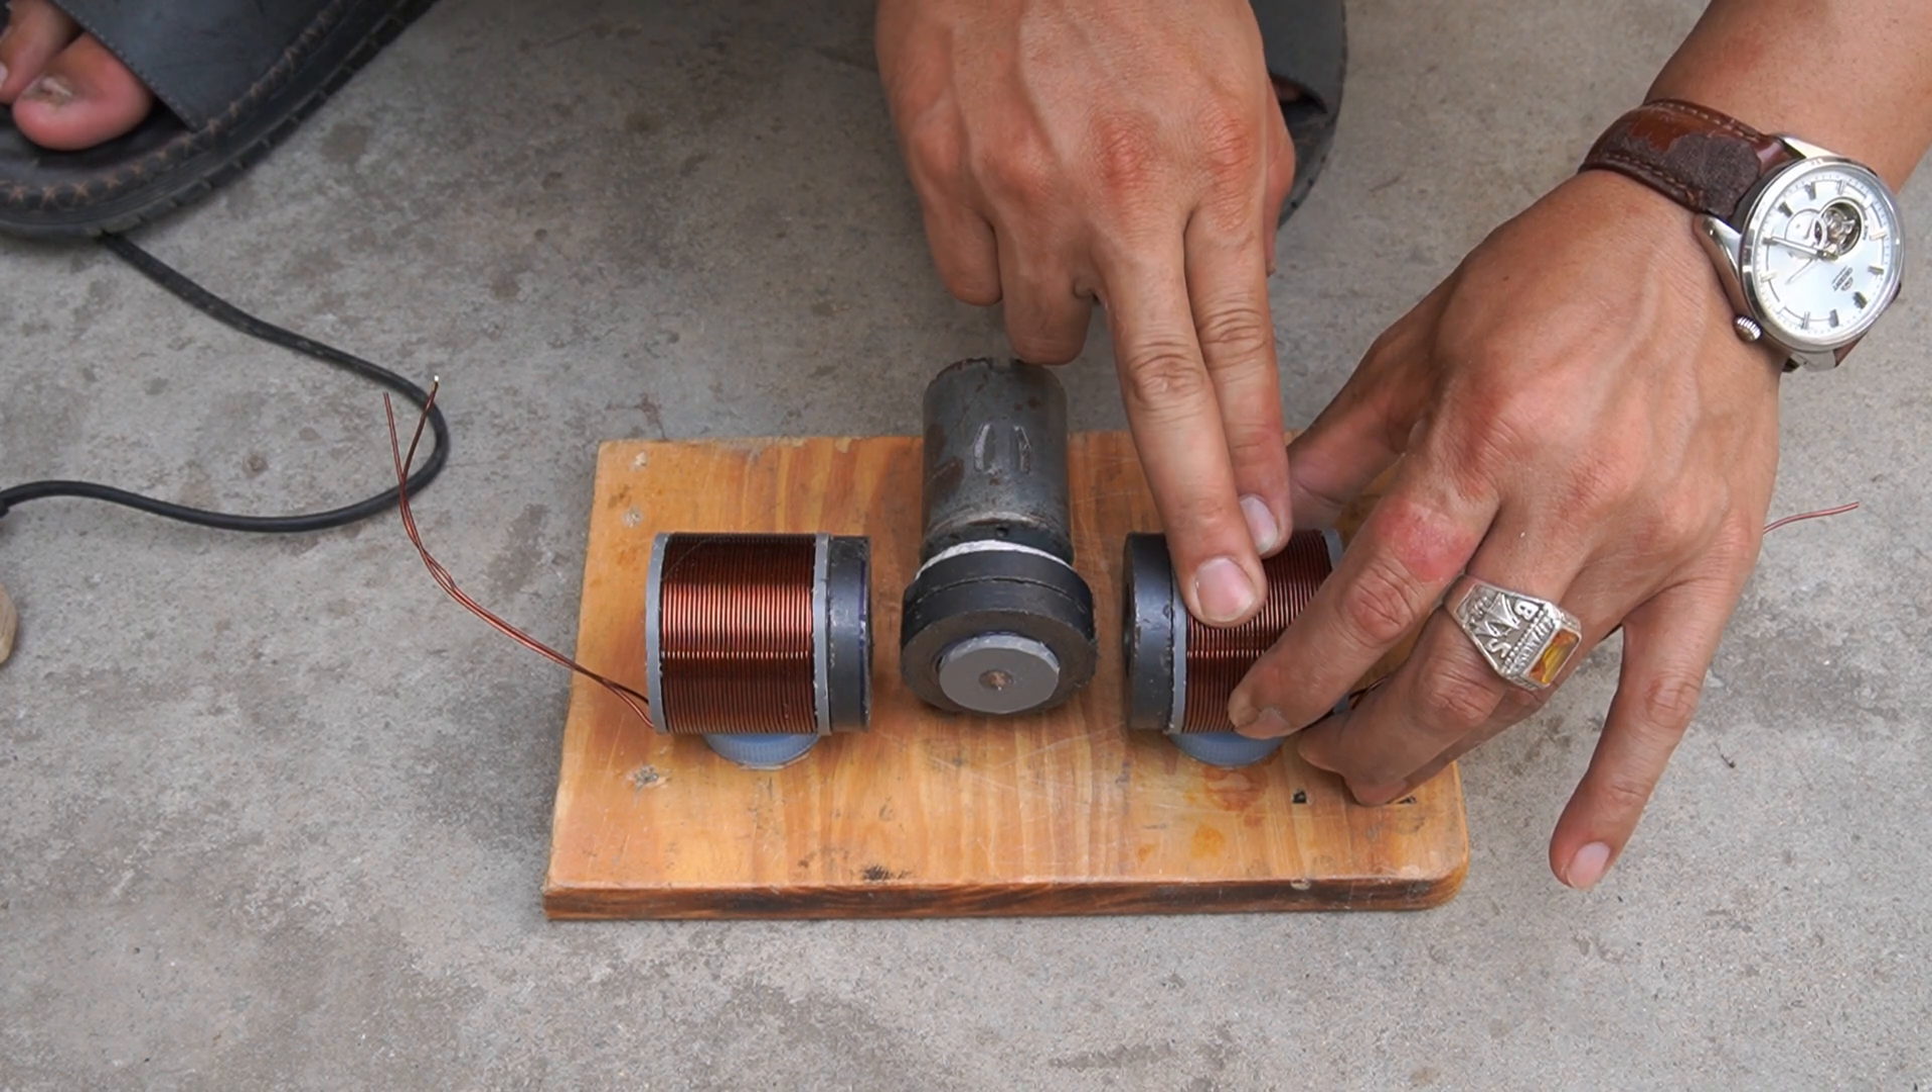Next, I glued two plastic tubes wrapped with copper wire to two sides of the motor.